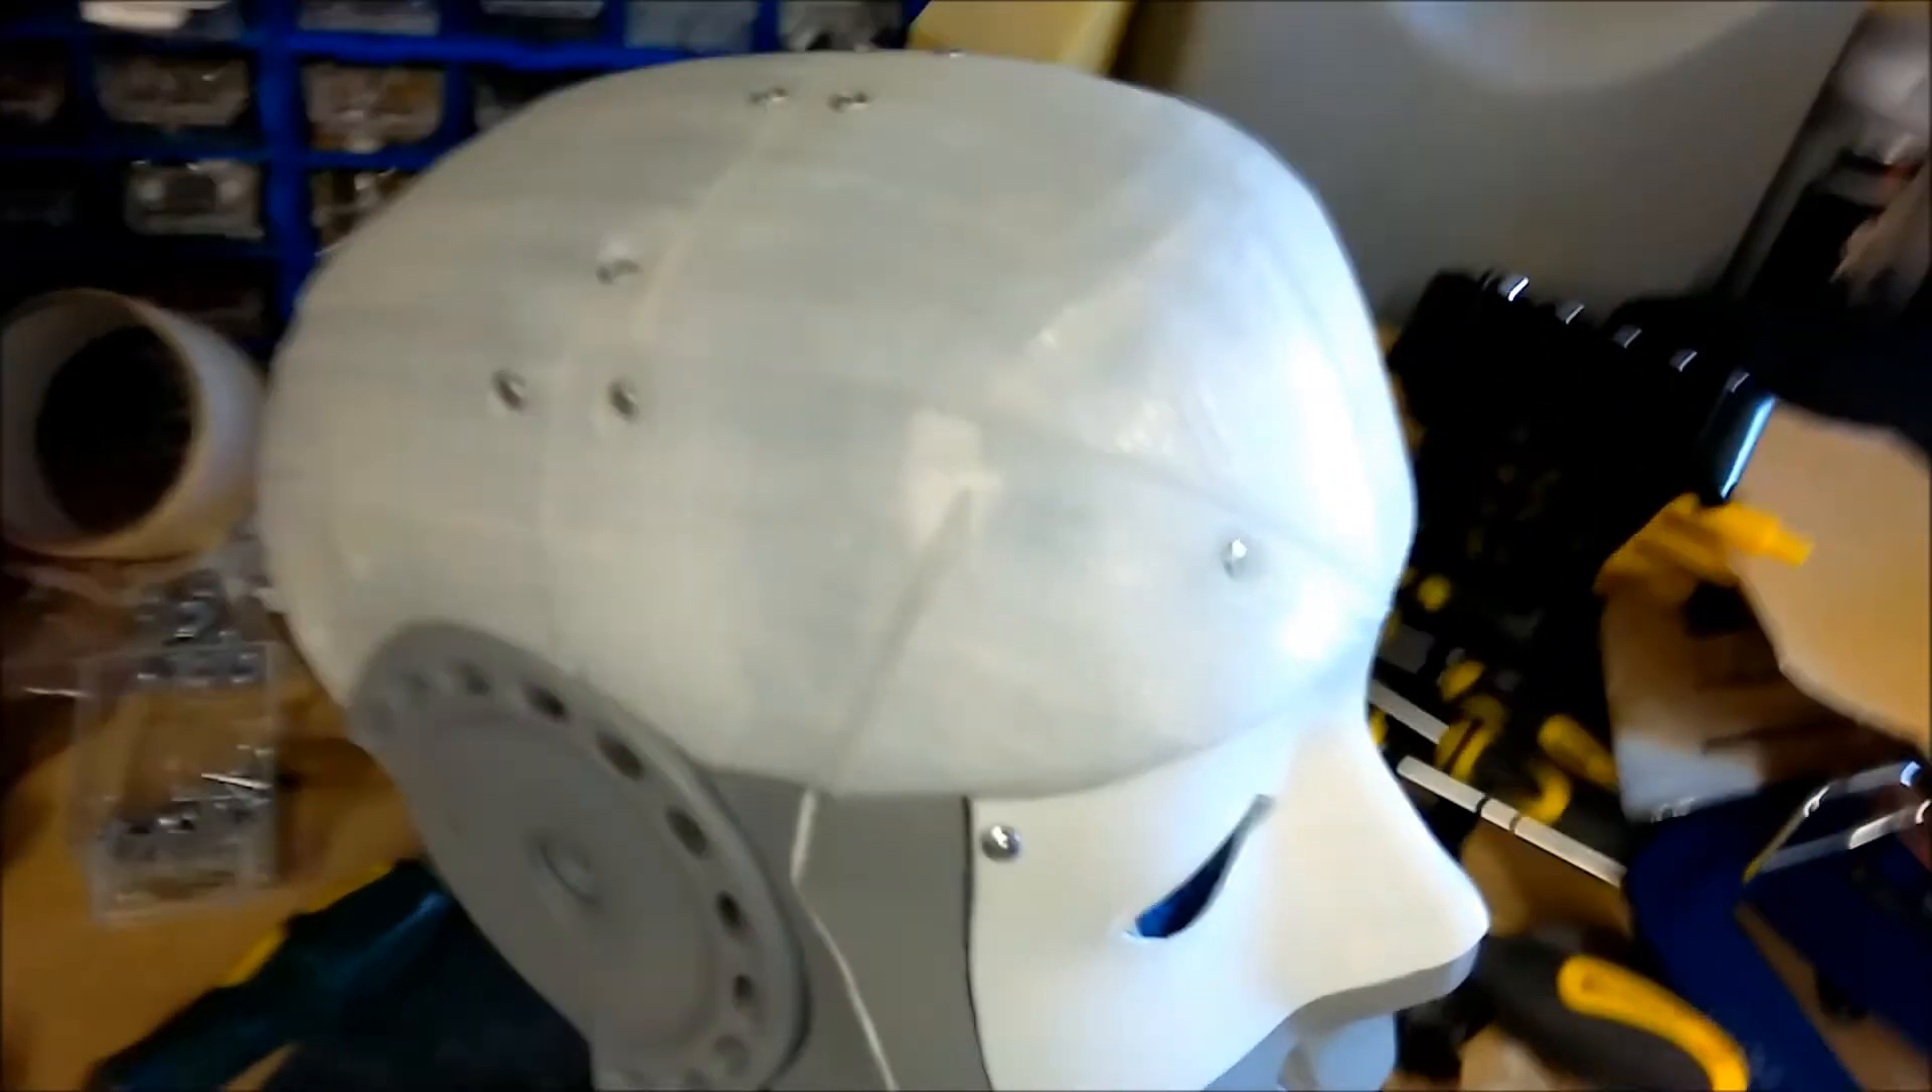Okay so I've got the top of the head back in place.